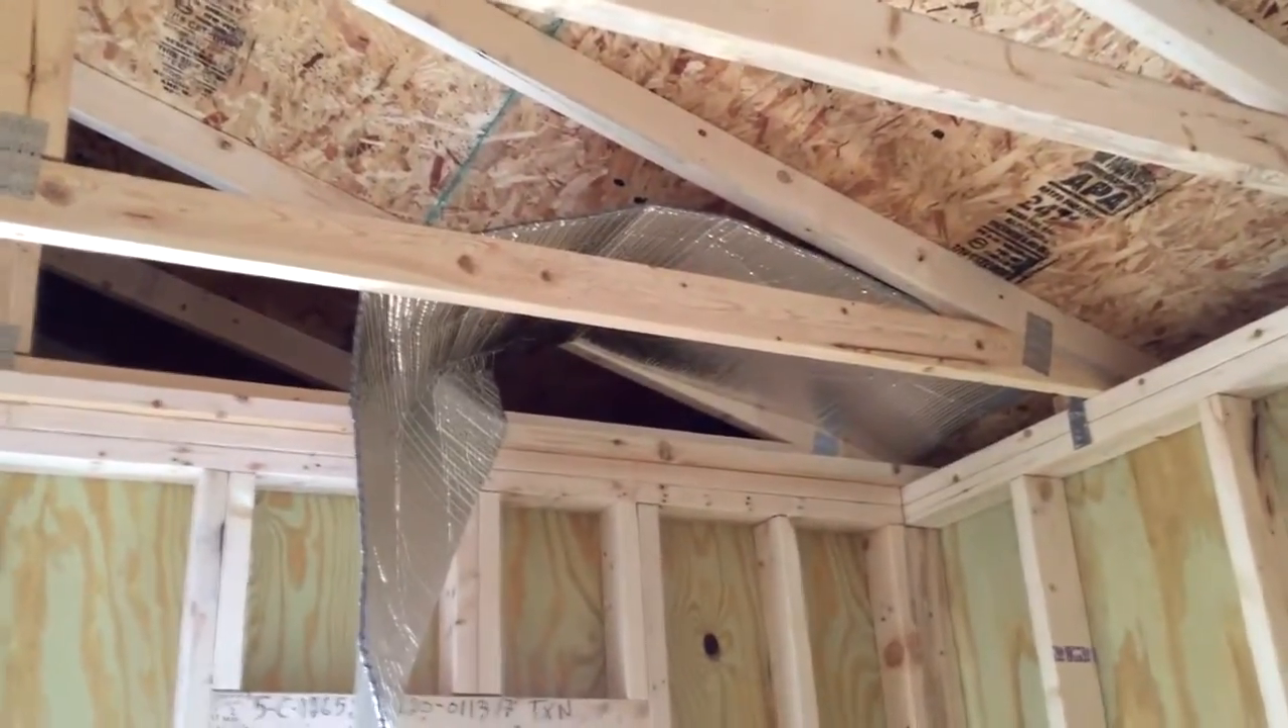I don't want to, I can't do the walls yet because we still got to run the wiring and put on the other insulation.